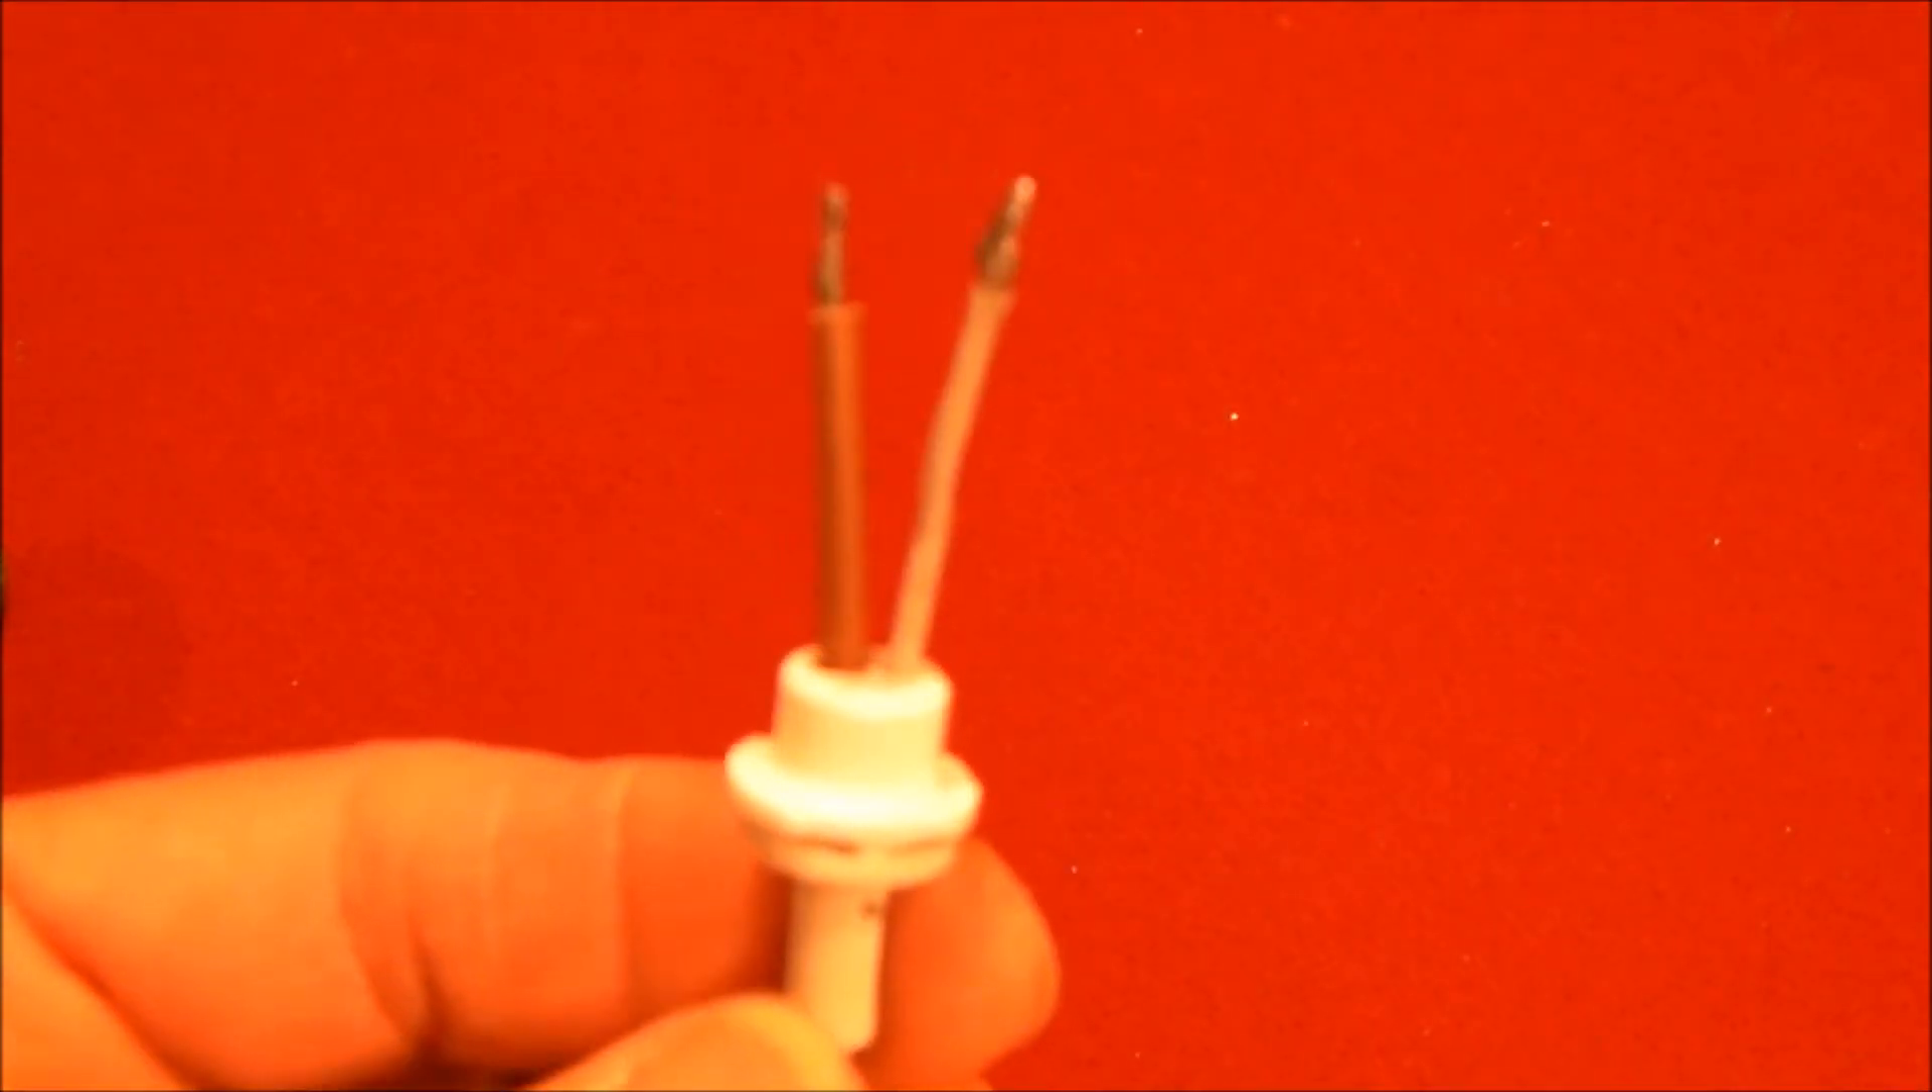You can see here I've got the wires through.